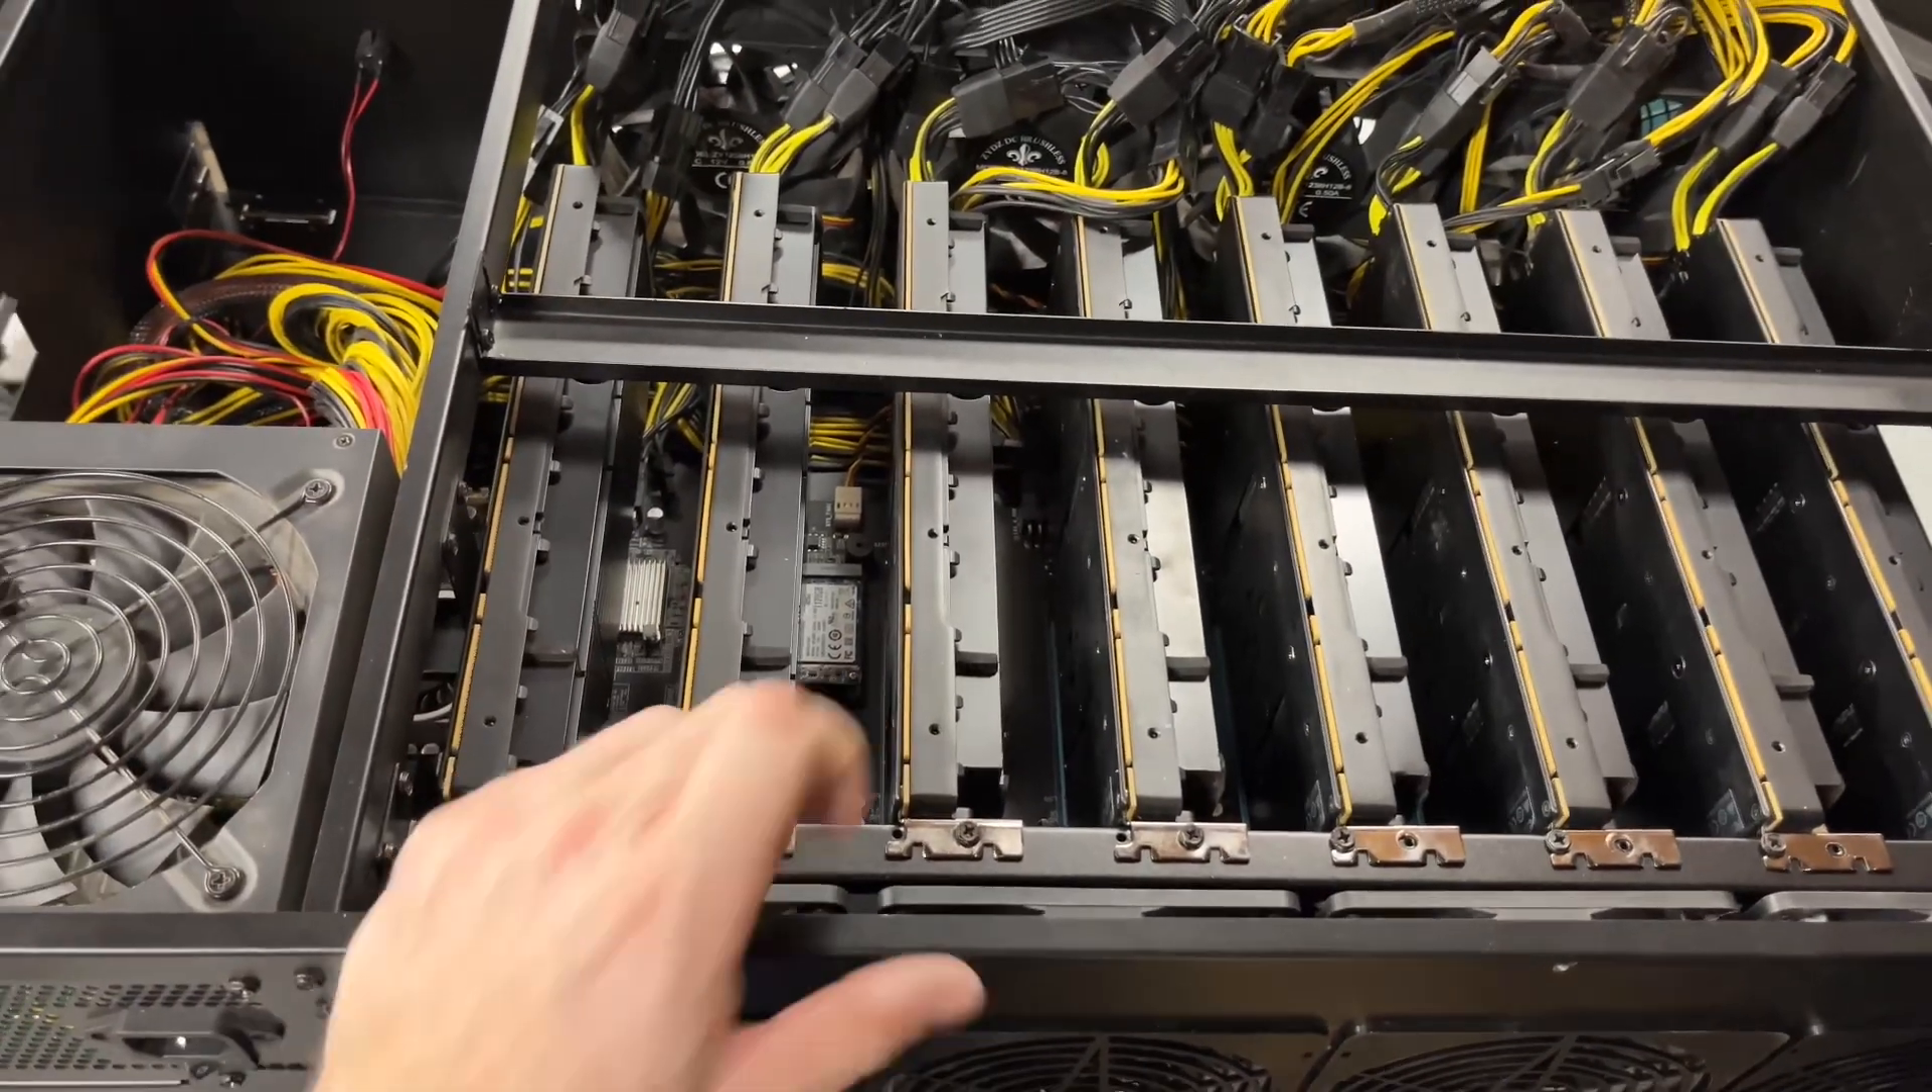I got all the cards put in here.